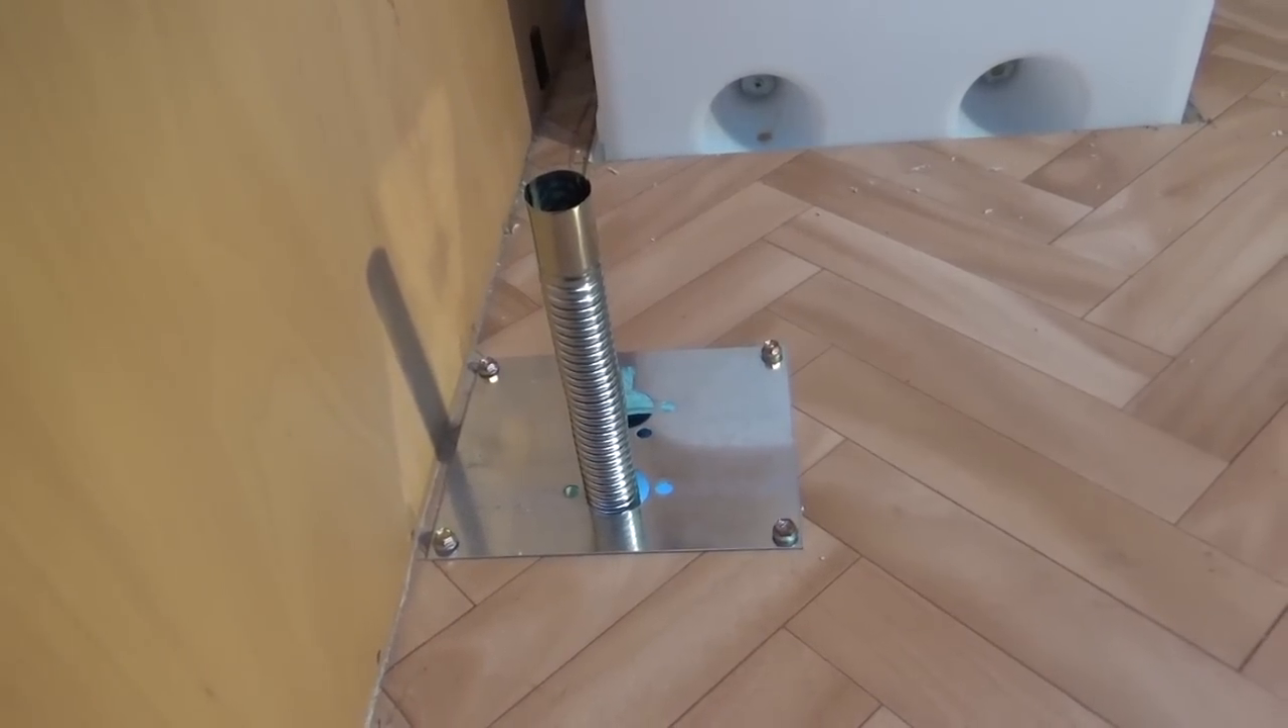I've fitted the heater mounting plate to the floor temporarily and here I've positioned the exhaust to where the floor goes through to the underside of the motorhome.